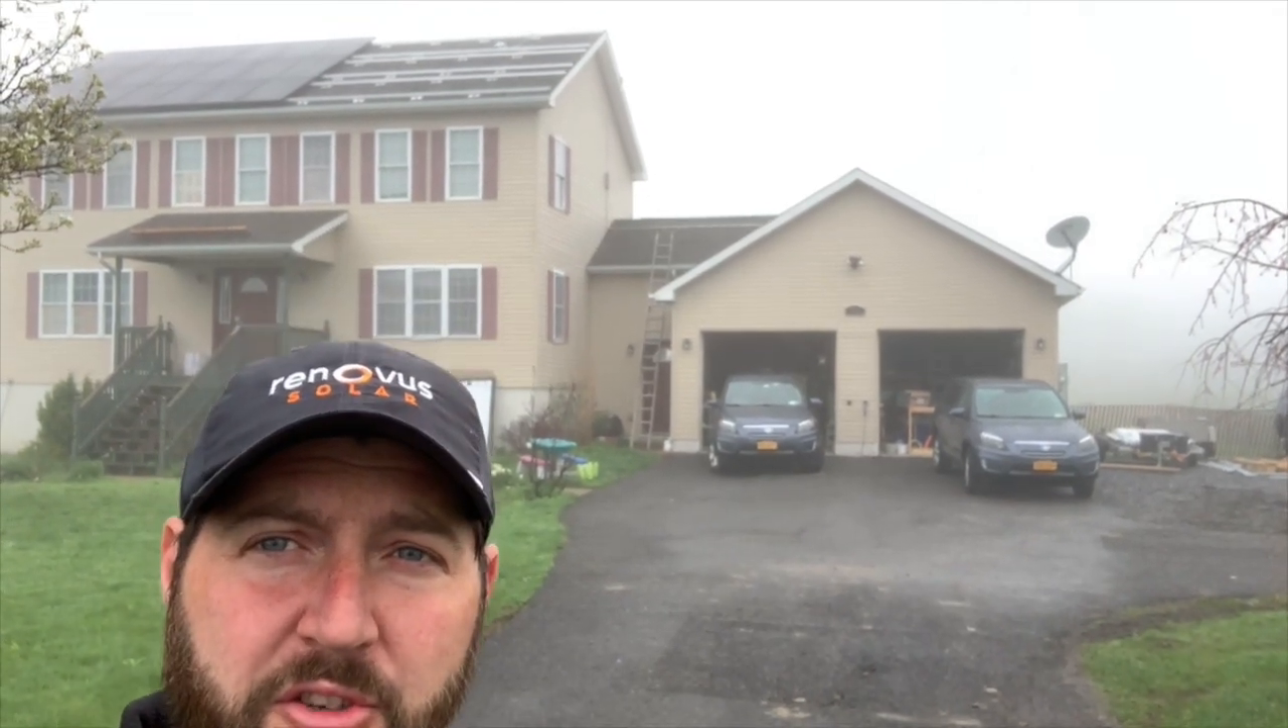As you can see the solar panels aren't quite up yet we have about half of them up.